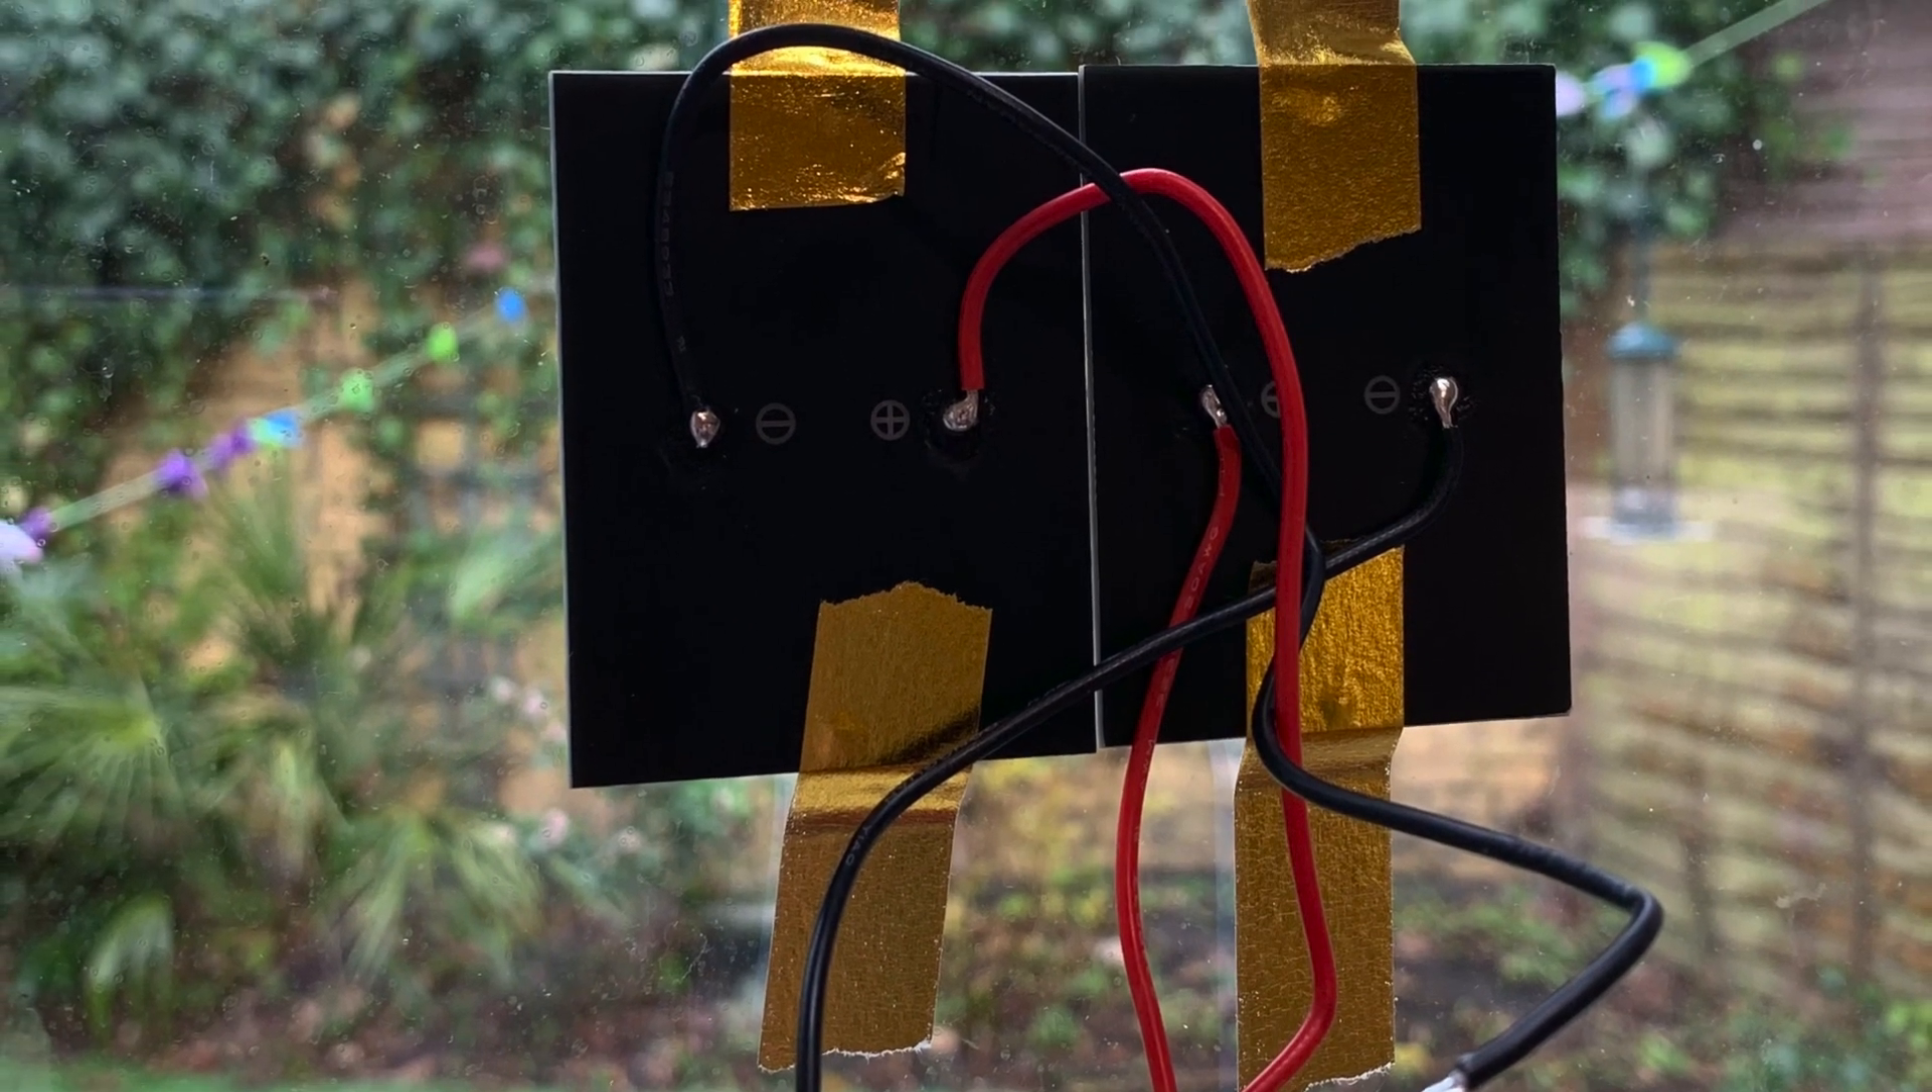Then for testing I've just sellotaped the two panels onto the kitchen window. One next door to the other with the wires trailing inelegantly below.